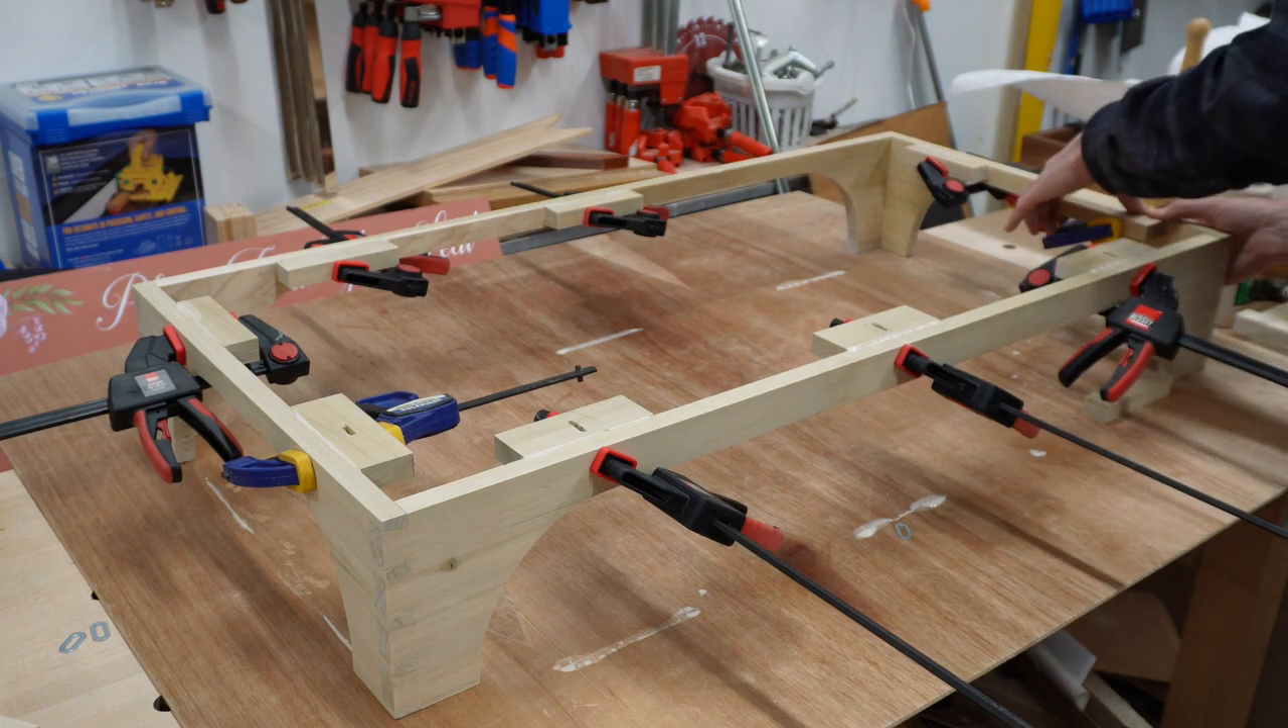Here I fastened all the glue blocks to the inside of the base.